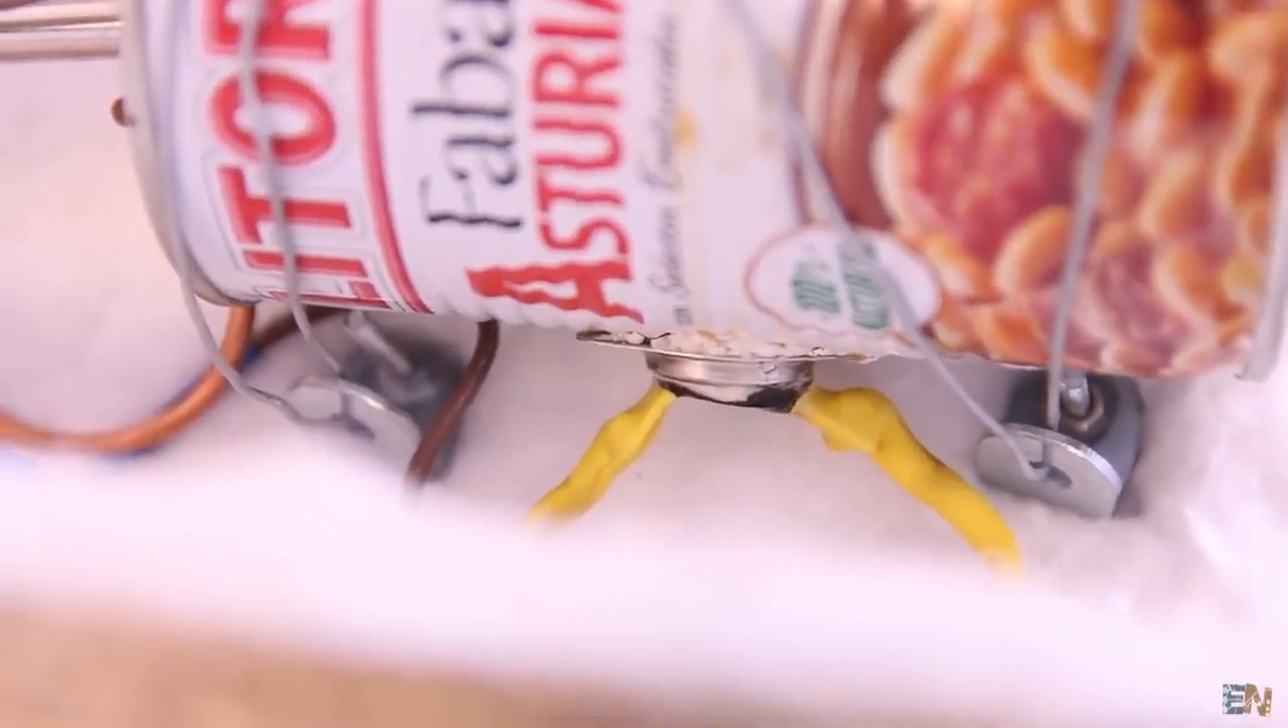Then I add the metal can and tied it with the metal wires till it is well fixed in place.